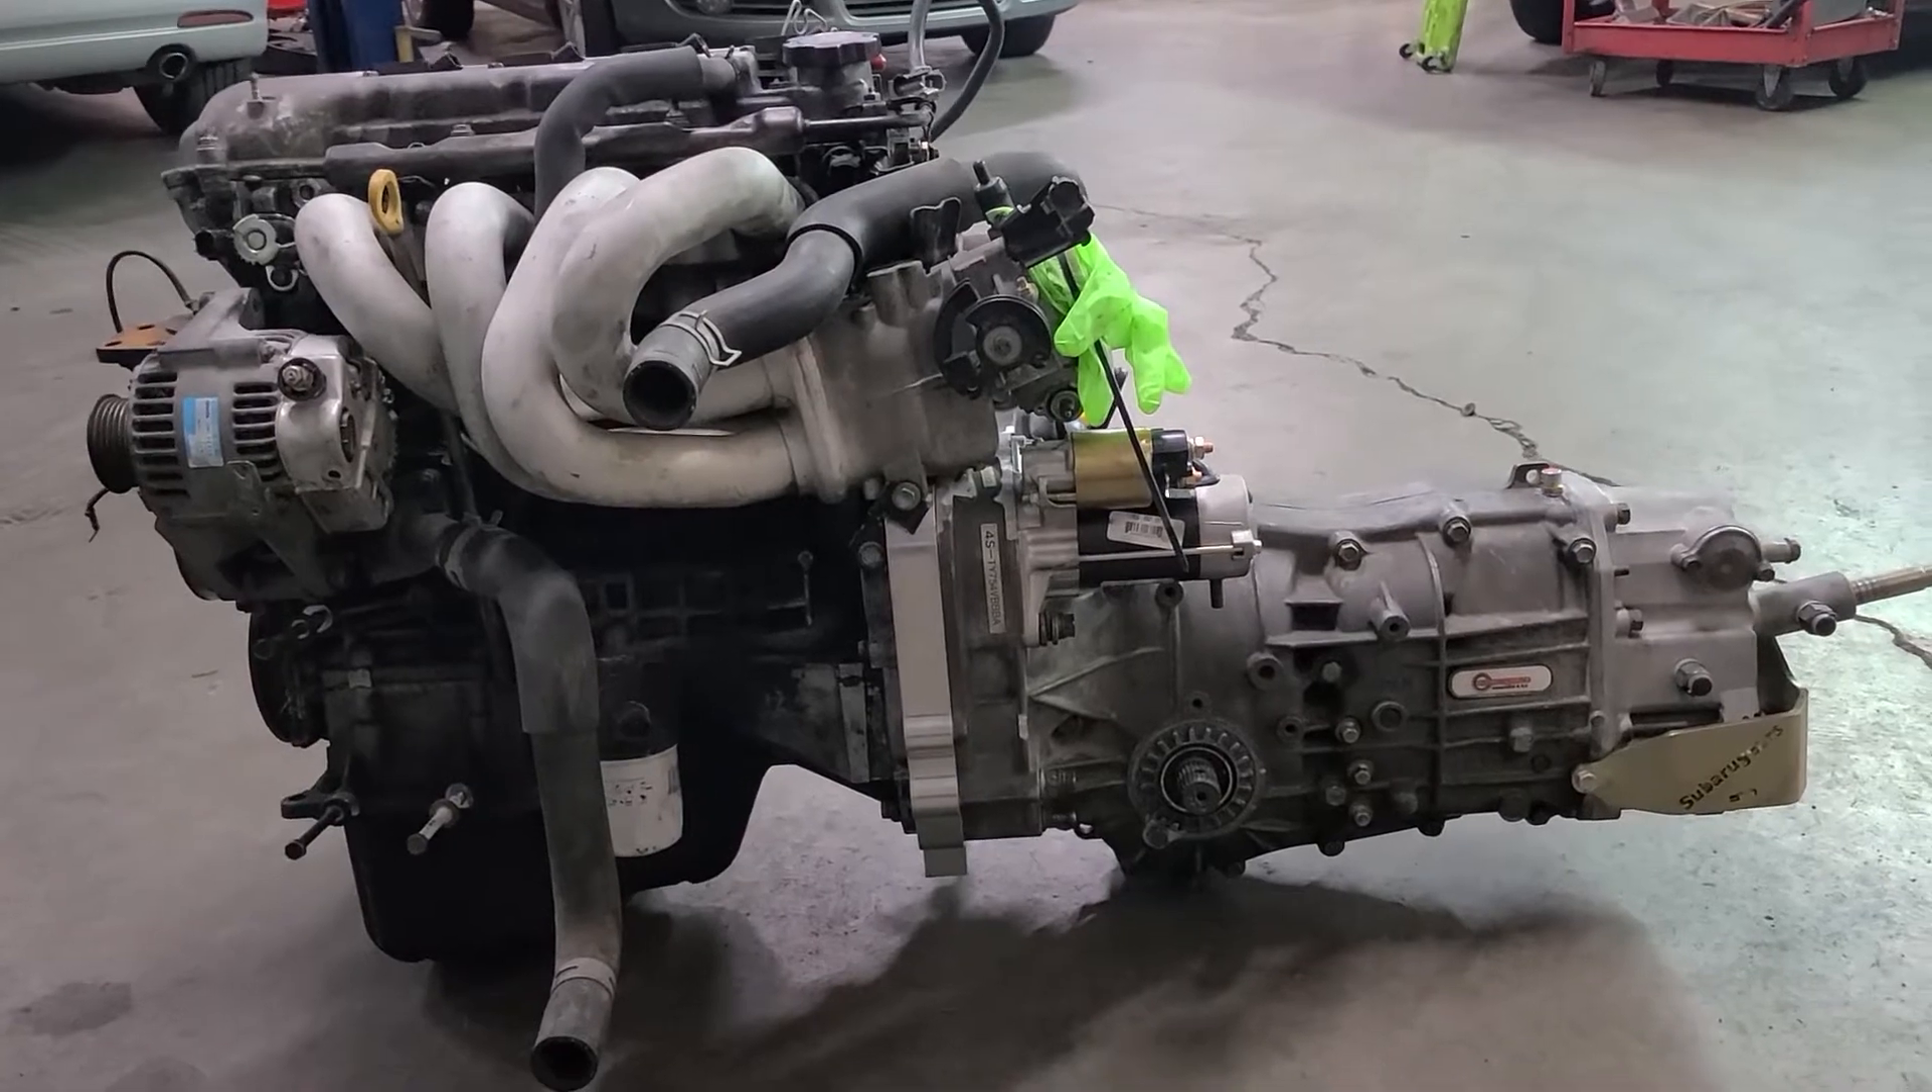Engine is bolted together with the transmission.